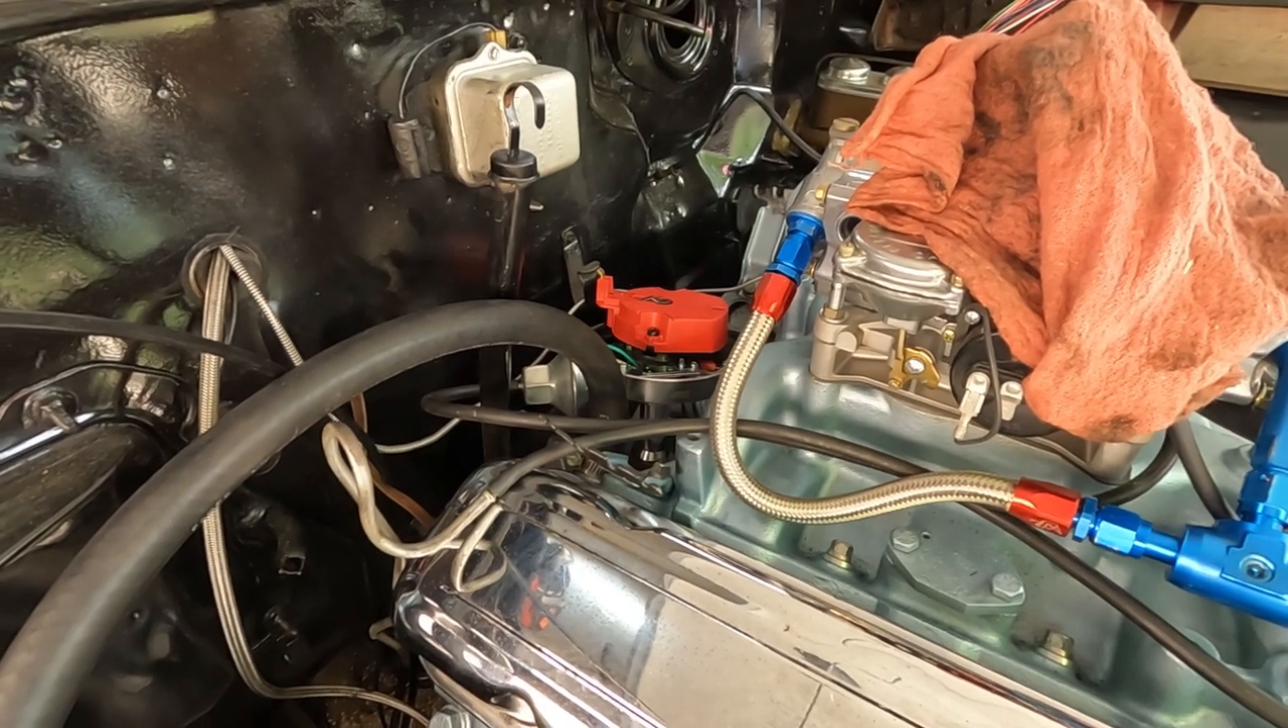I haven't hooked up the distributor cap or the wires.